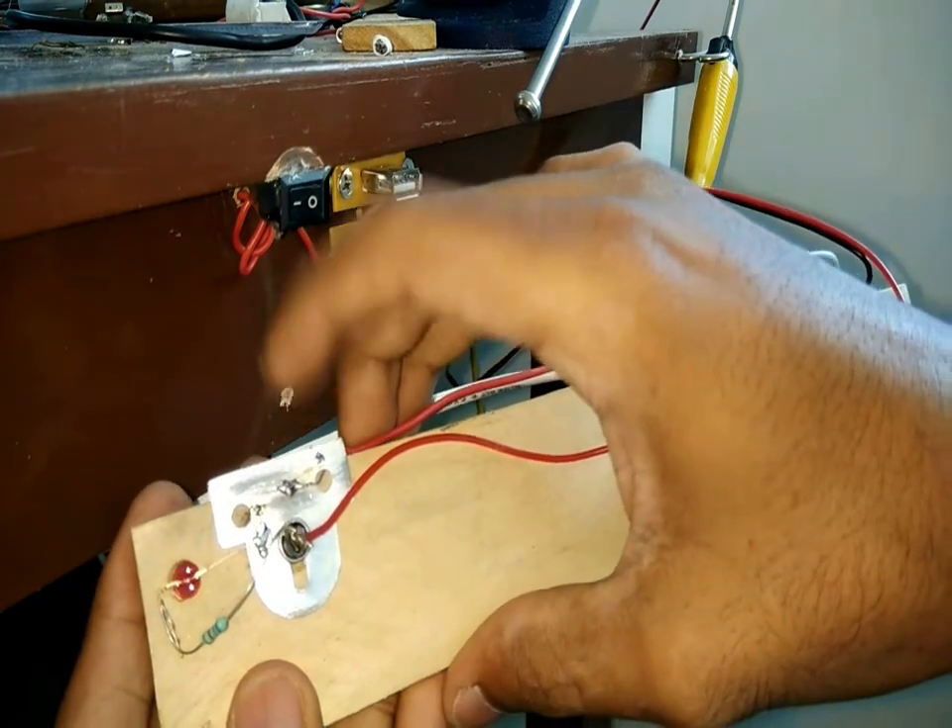I have used an extra metal plate here to hold the pin firmly.